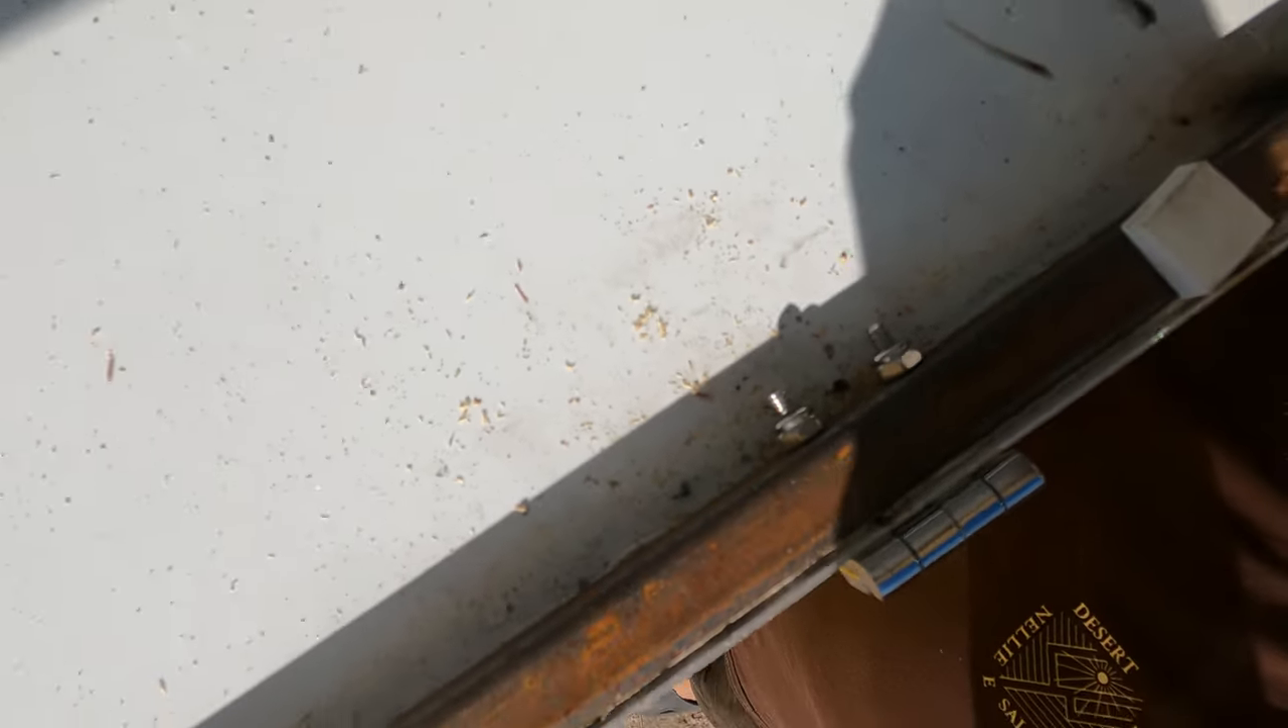These uh bolts stick in a little bit even if i was to cut them off with a grinder the nuts still stick in a little bit.